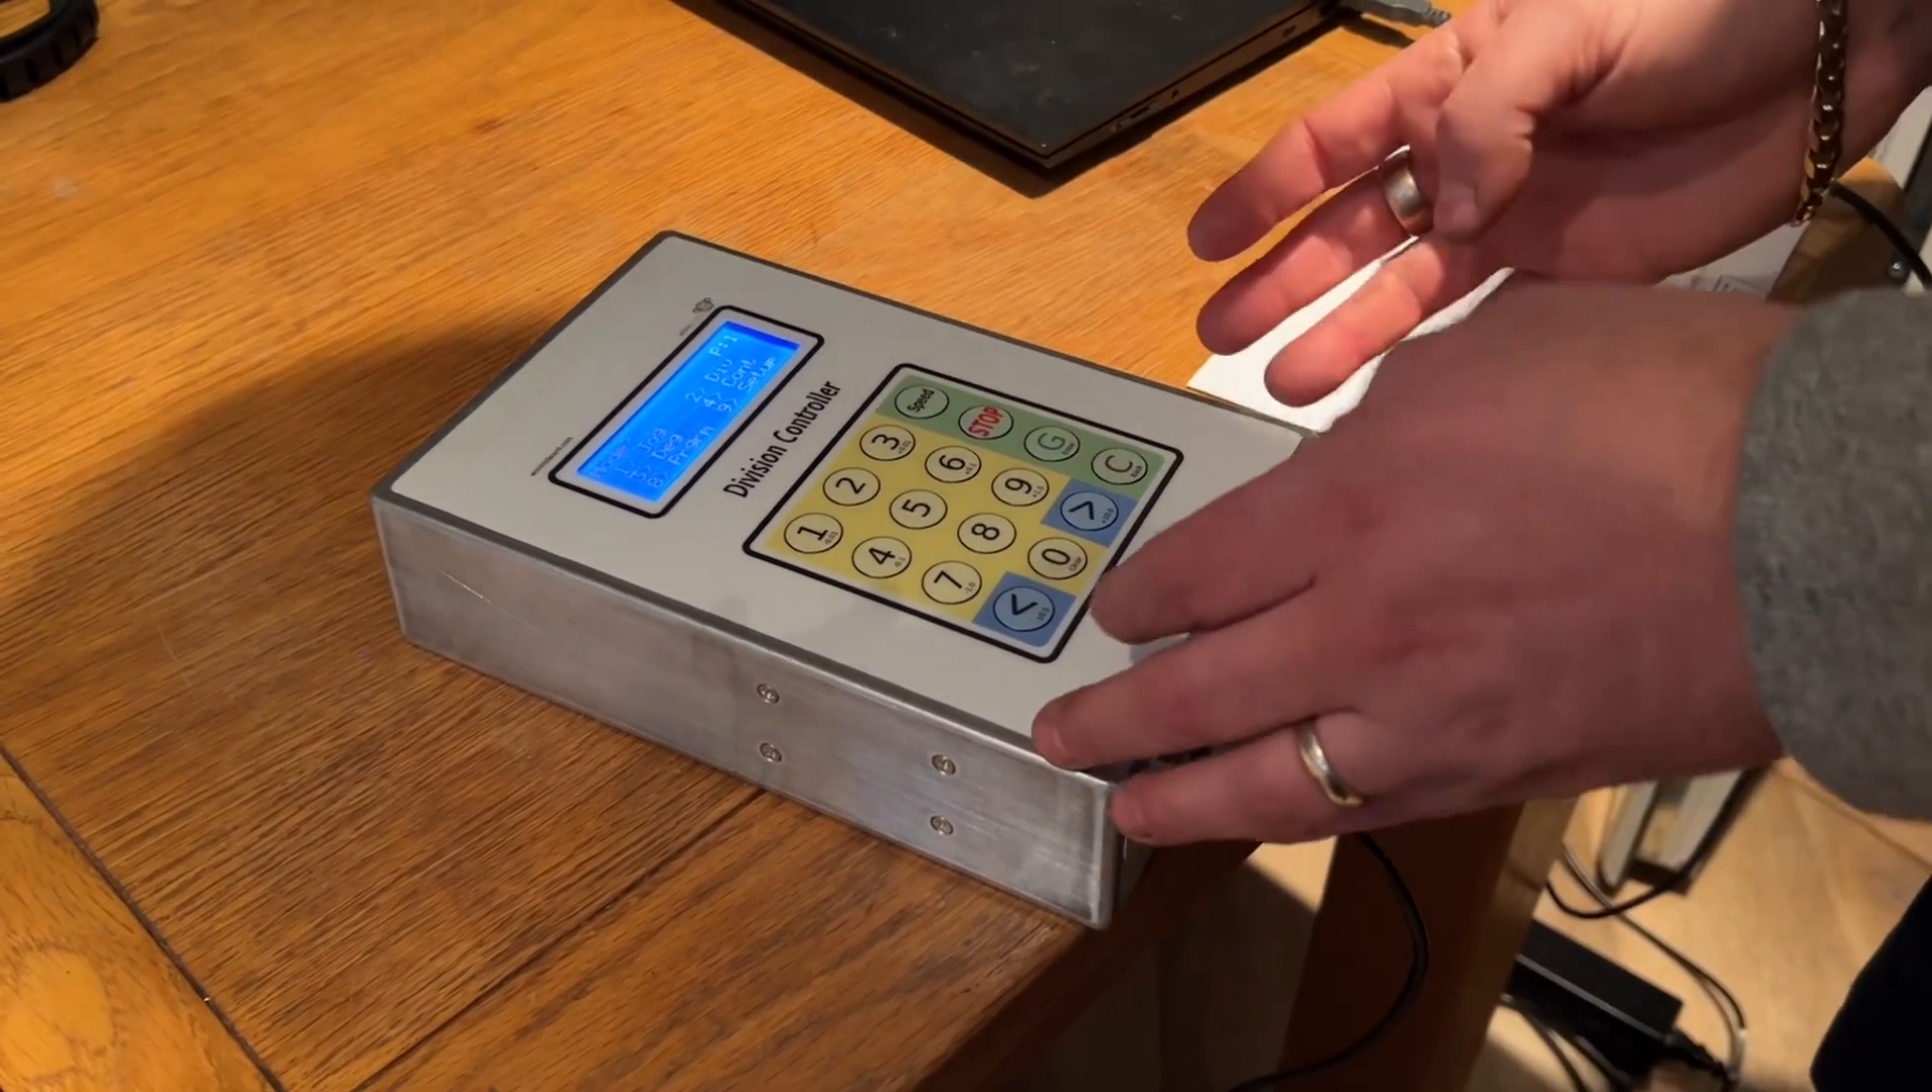The window's perfectly sized for the screen.